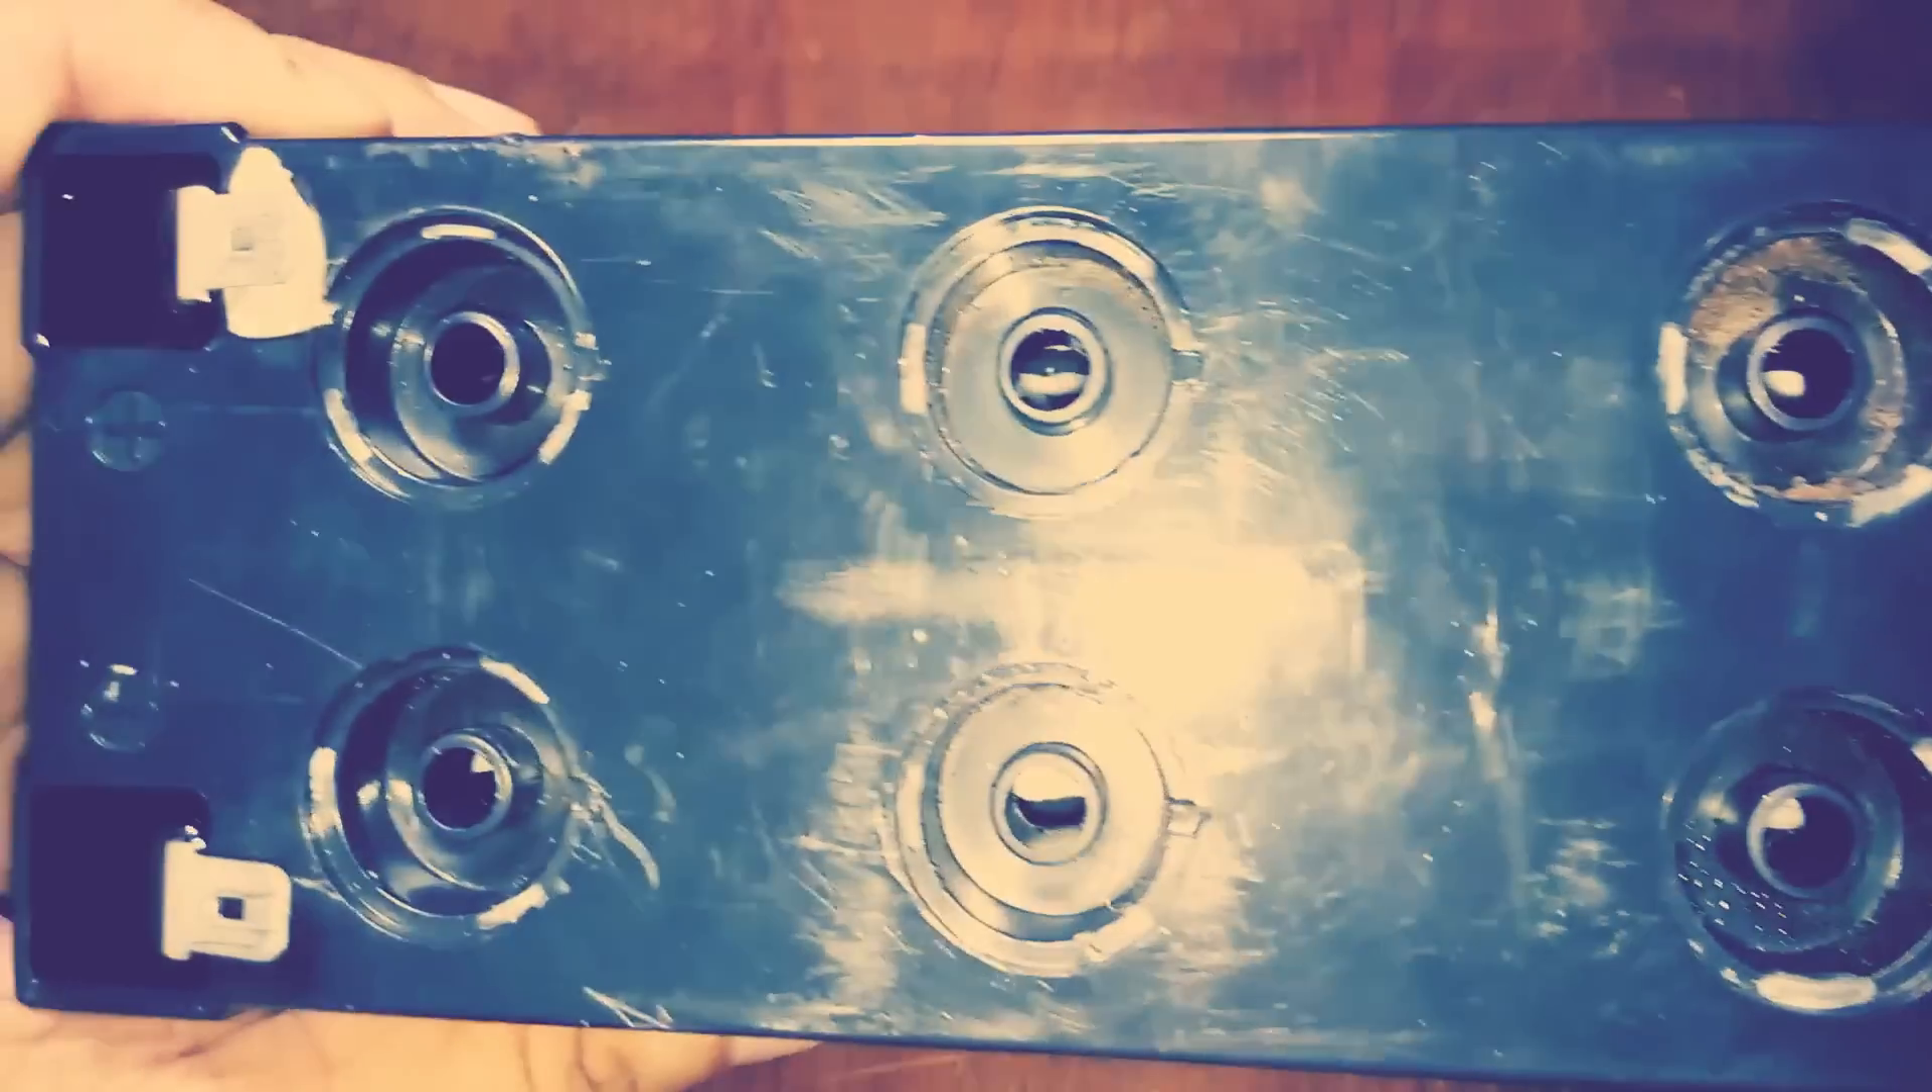Okay all rubber caps are removed and this is inside the battery.